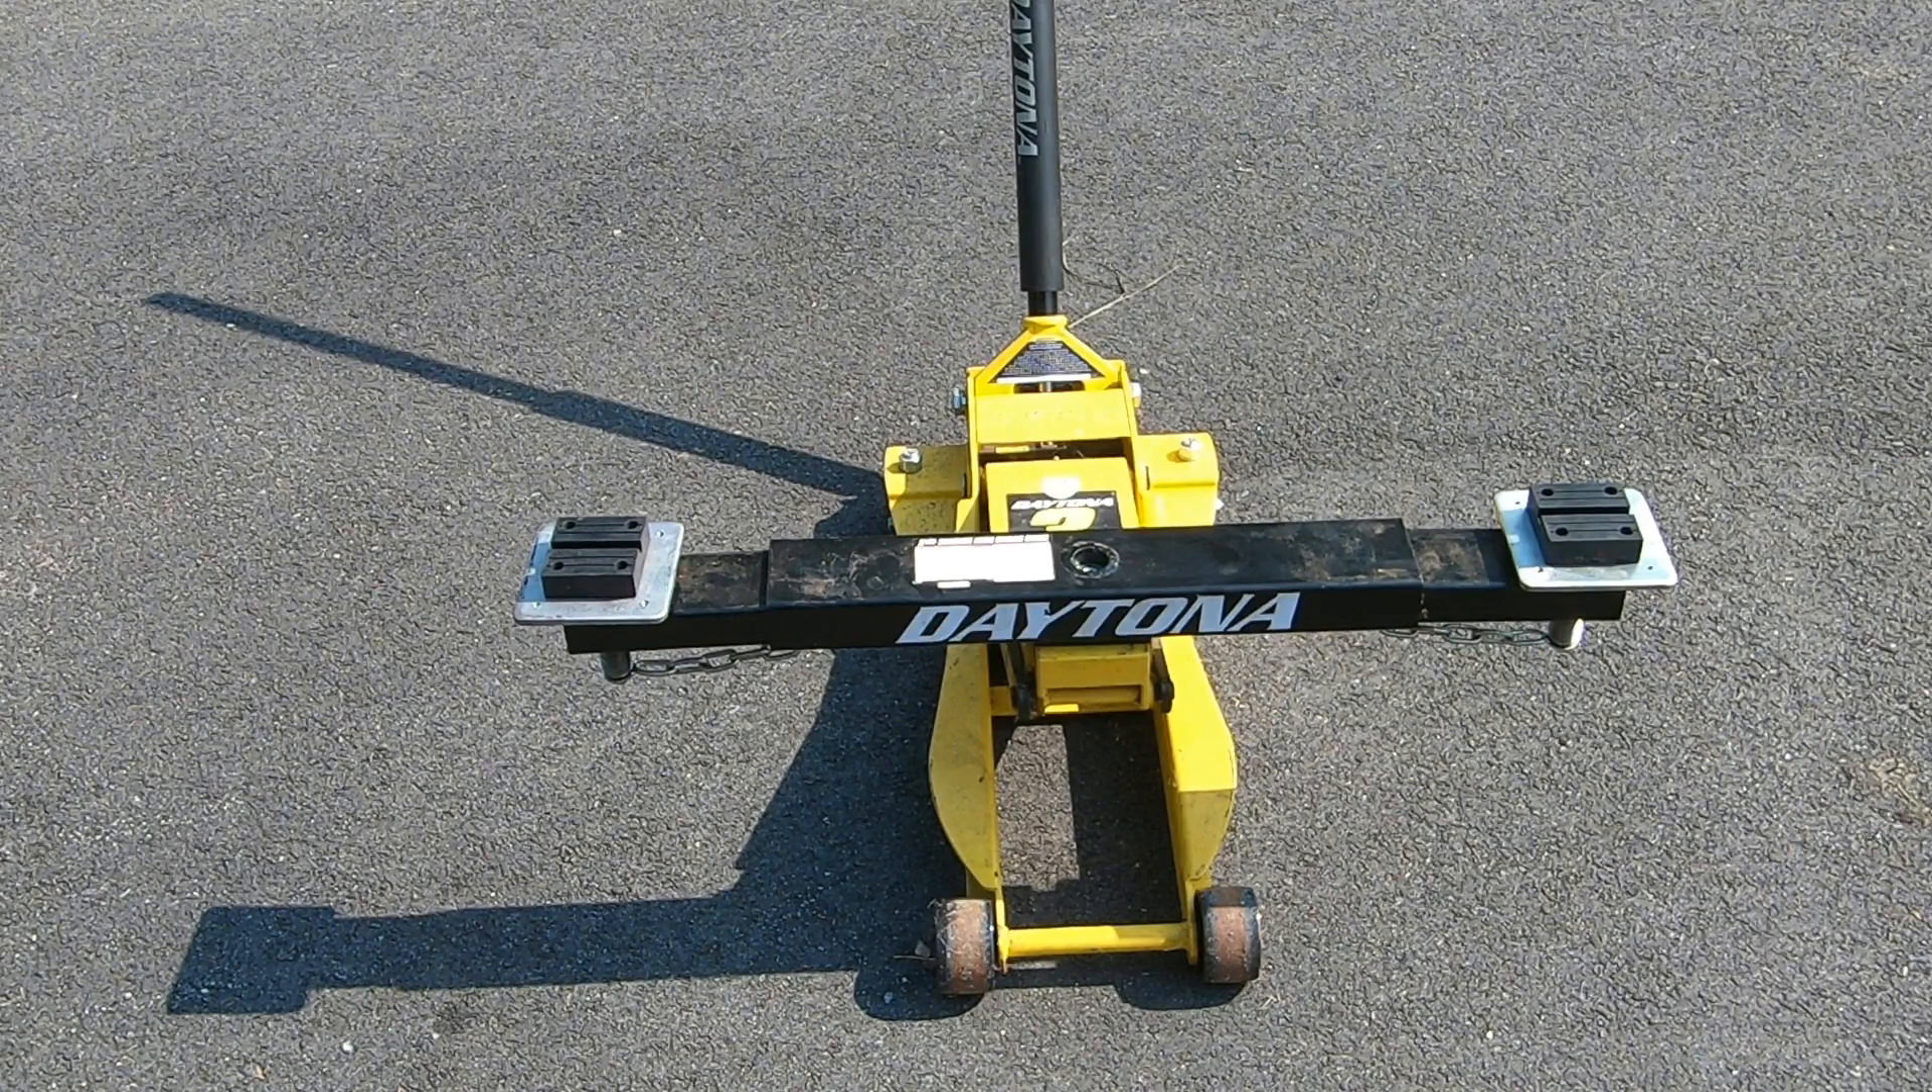The new modified blocks have been secured to the Daytona crossbeam plates.